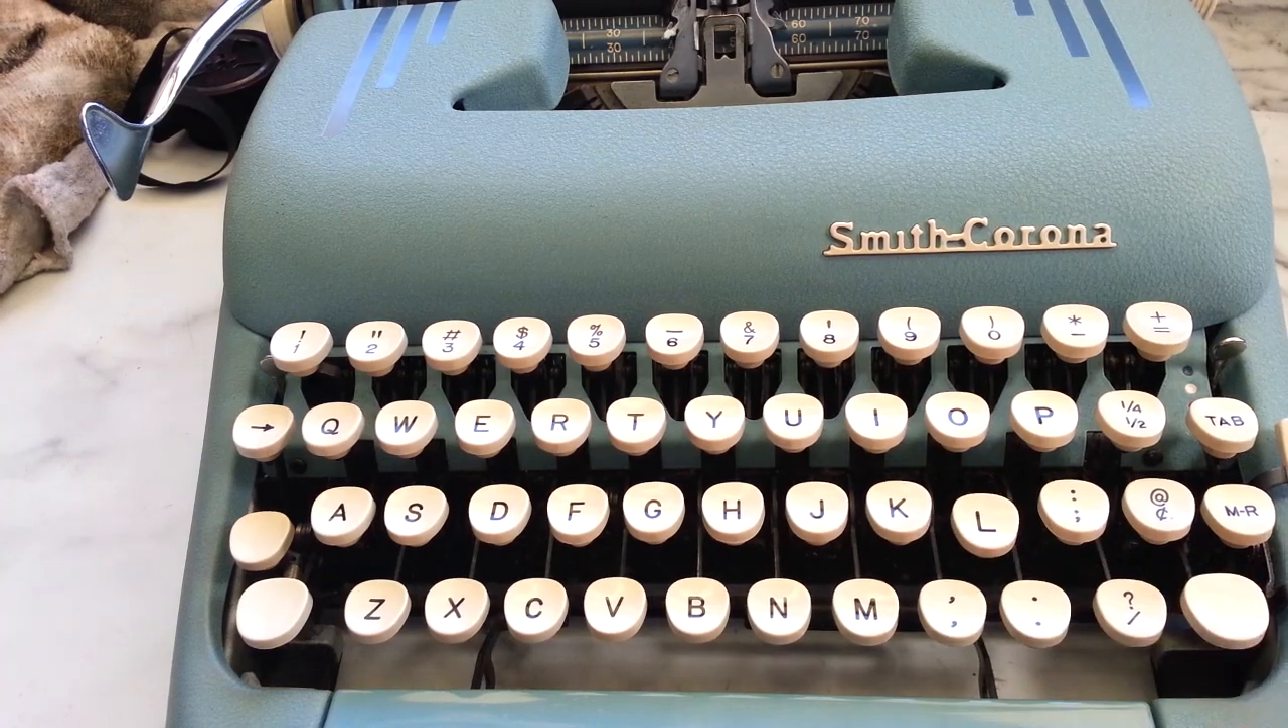Now we're going to look at this letter L here that is sitting lower on the keyboard than the rest of the keys.